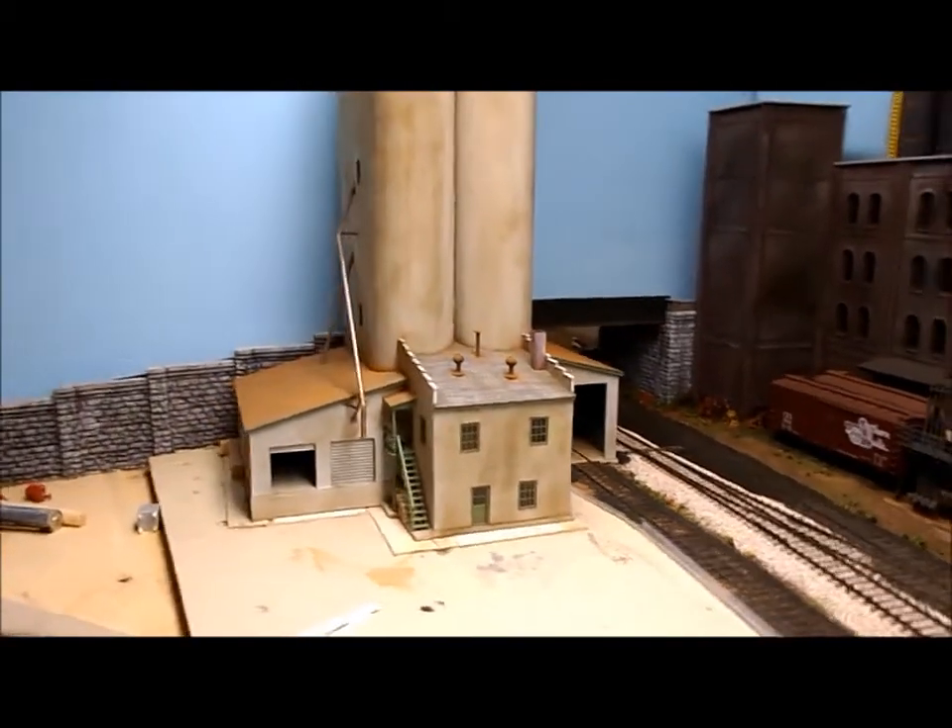Well the structure is back on the layout now I installed all the doors and windows.